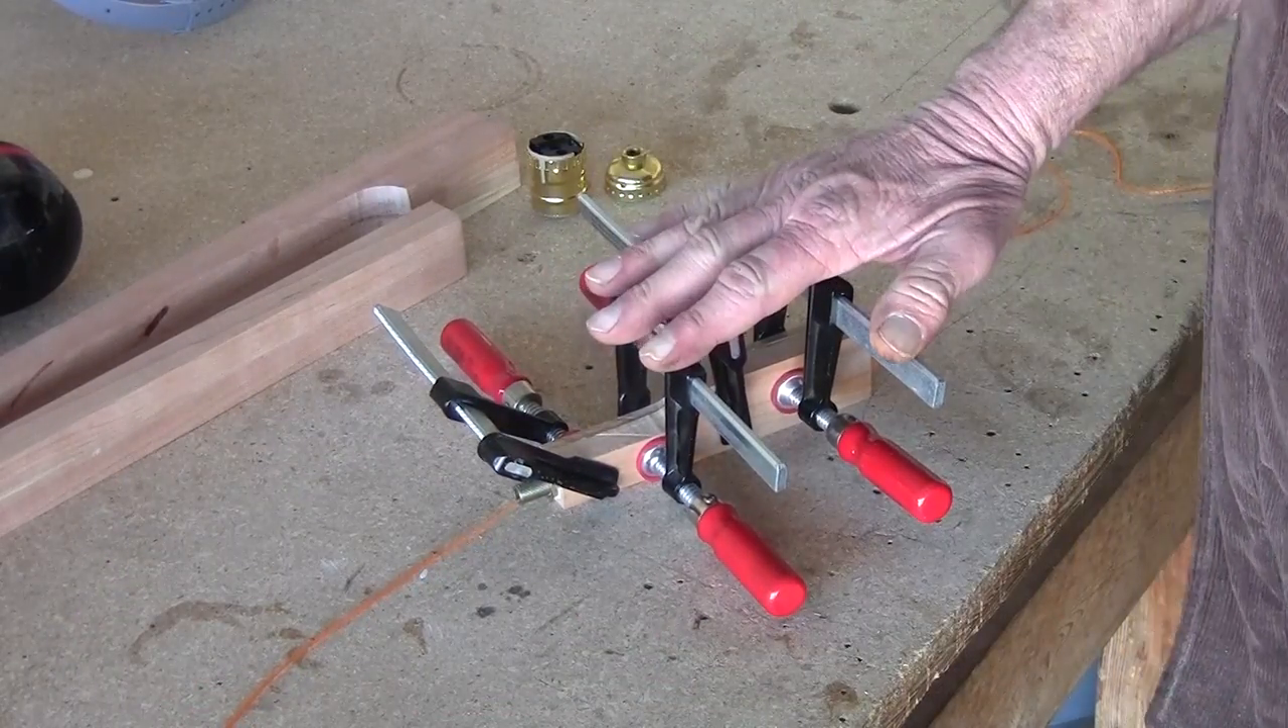All the clamps are on. They're just, they're snugged up. This is lined up really good here.